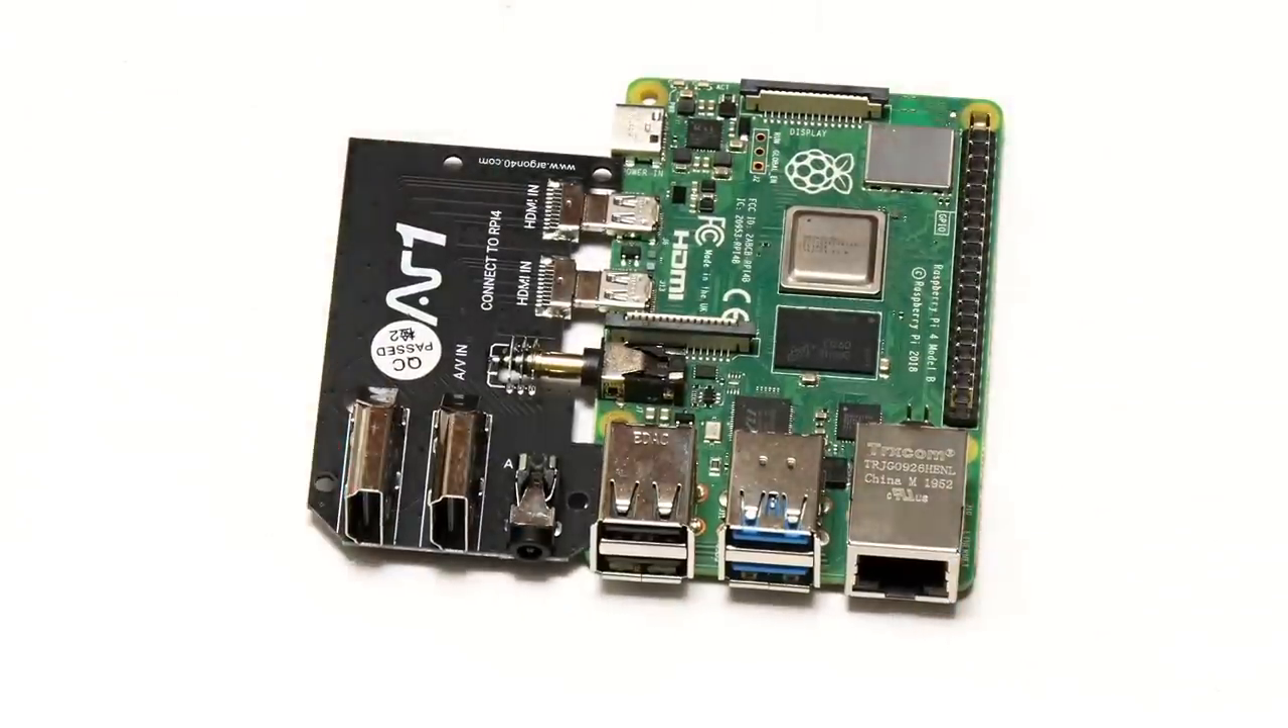And we've now got the full -size HDMI connectors on the back of the Raspberry Pi.